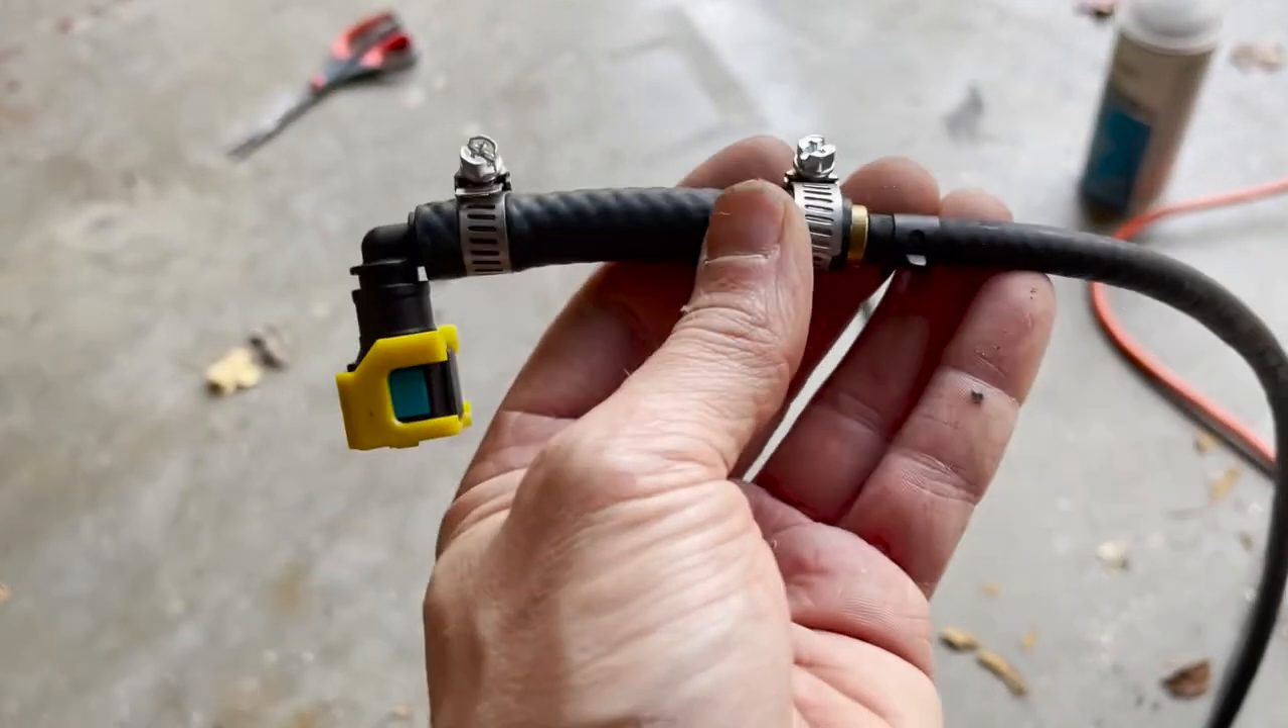I have now pre-assembled all the parts that connect to the pump and the gas tank.